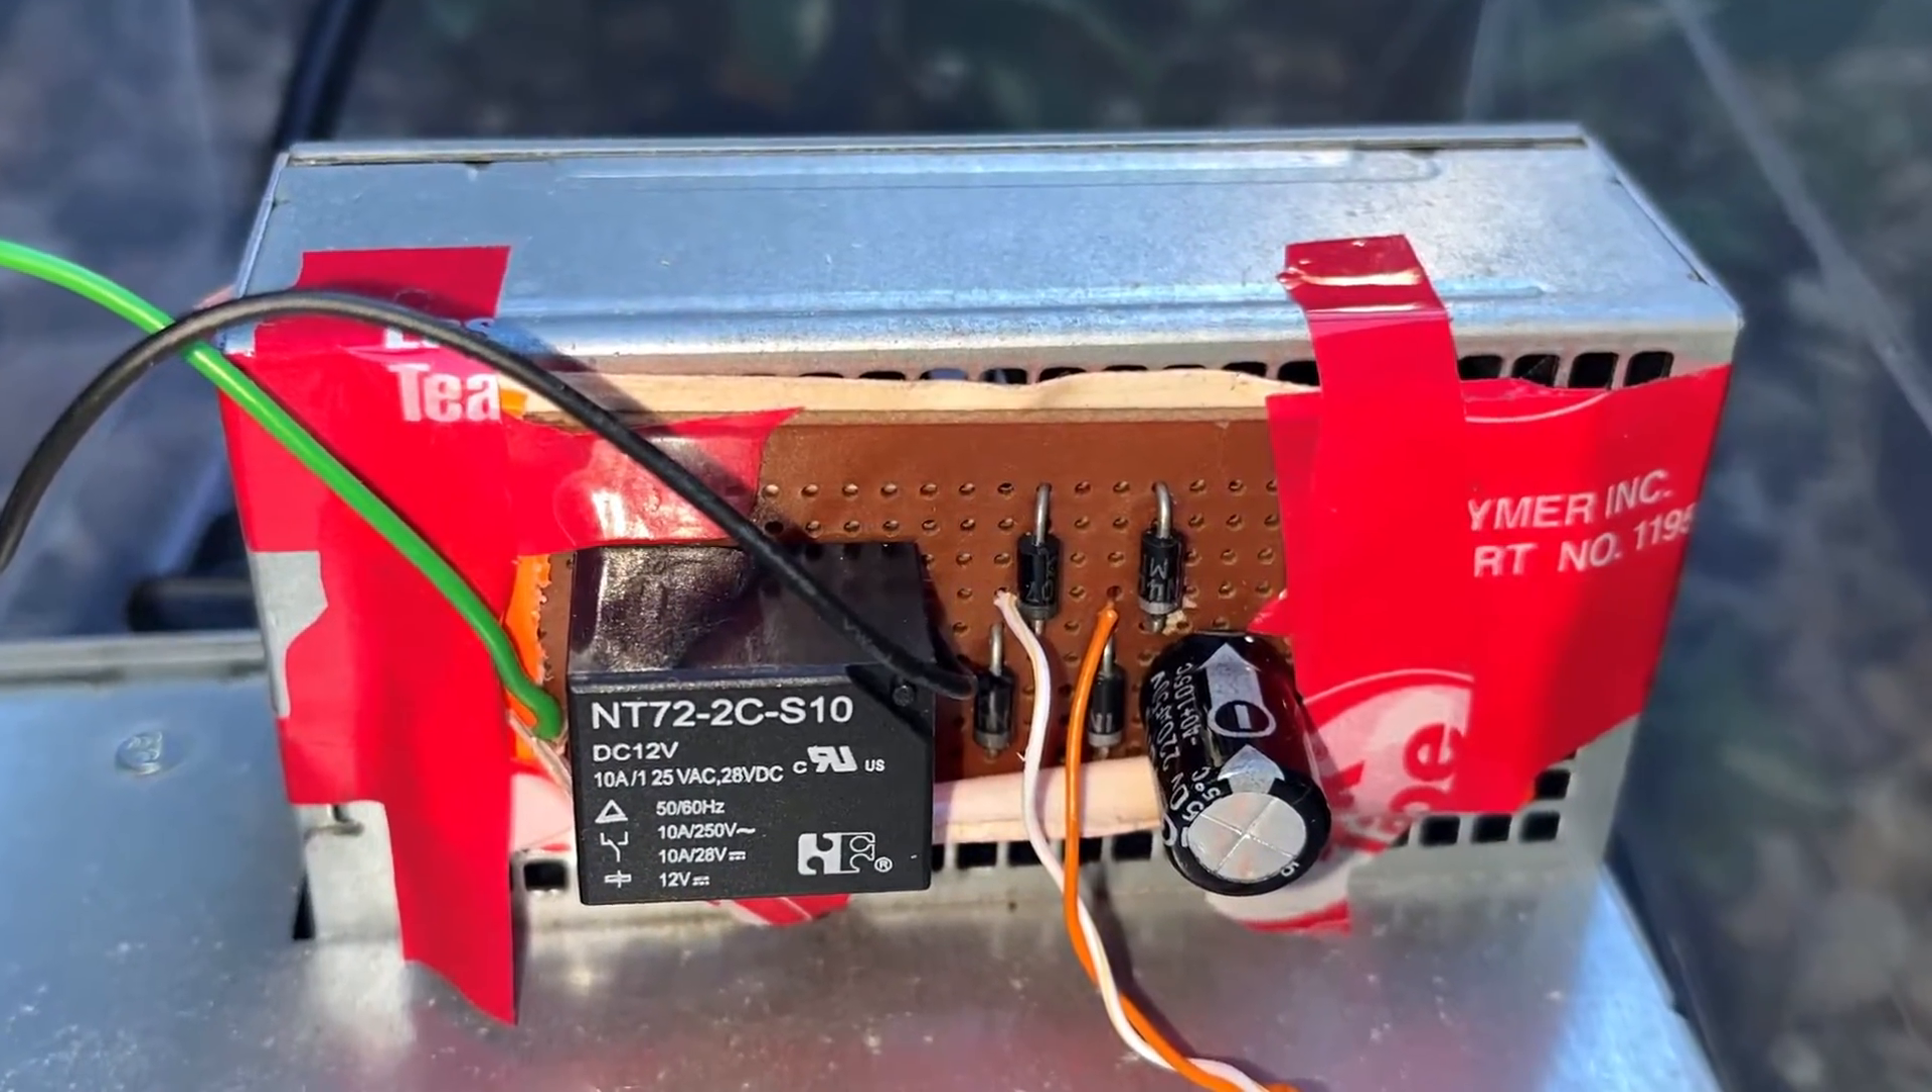Here's the relay circuit taped onto the front of the power supply.